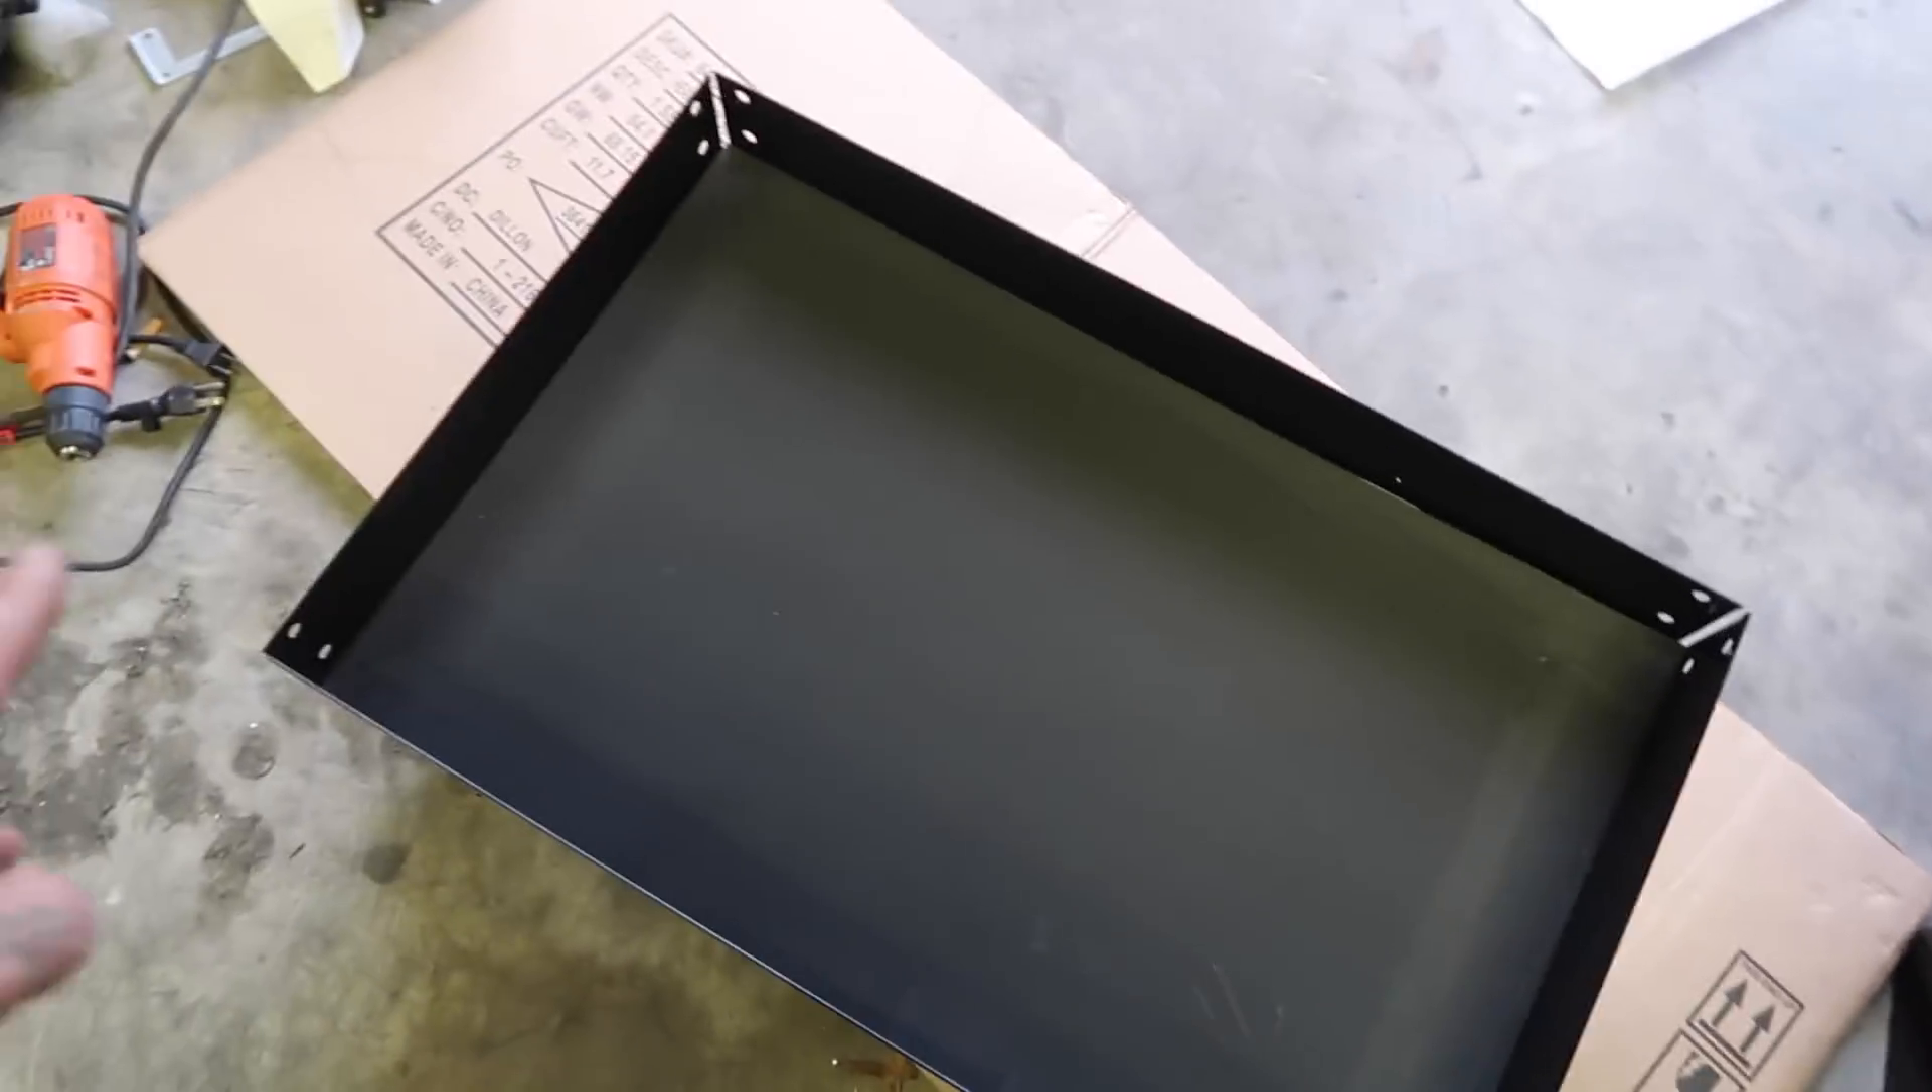I got the bottom cart put together now it just needs the legs for the actual box to sit on.